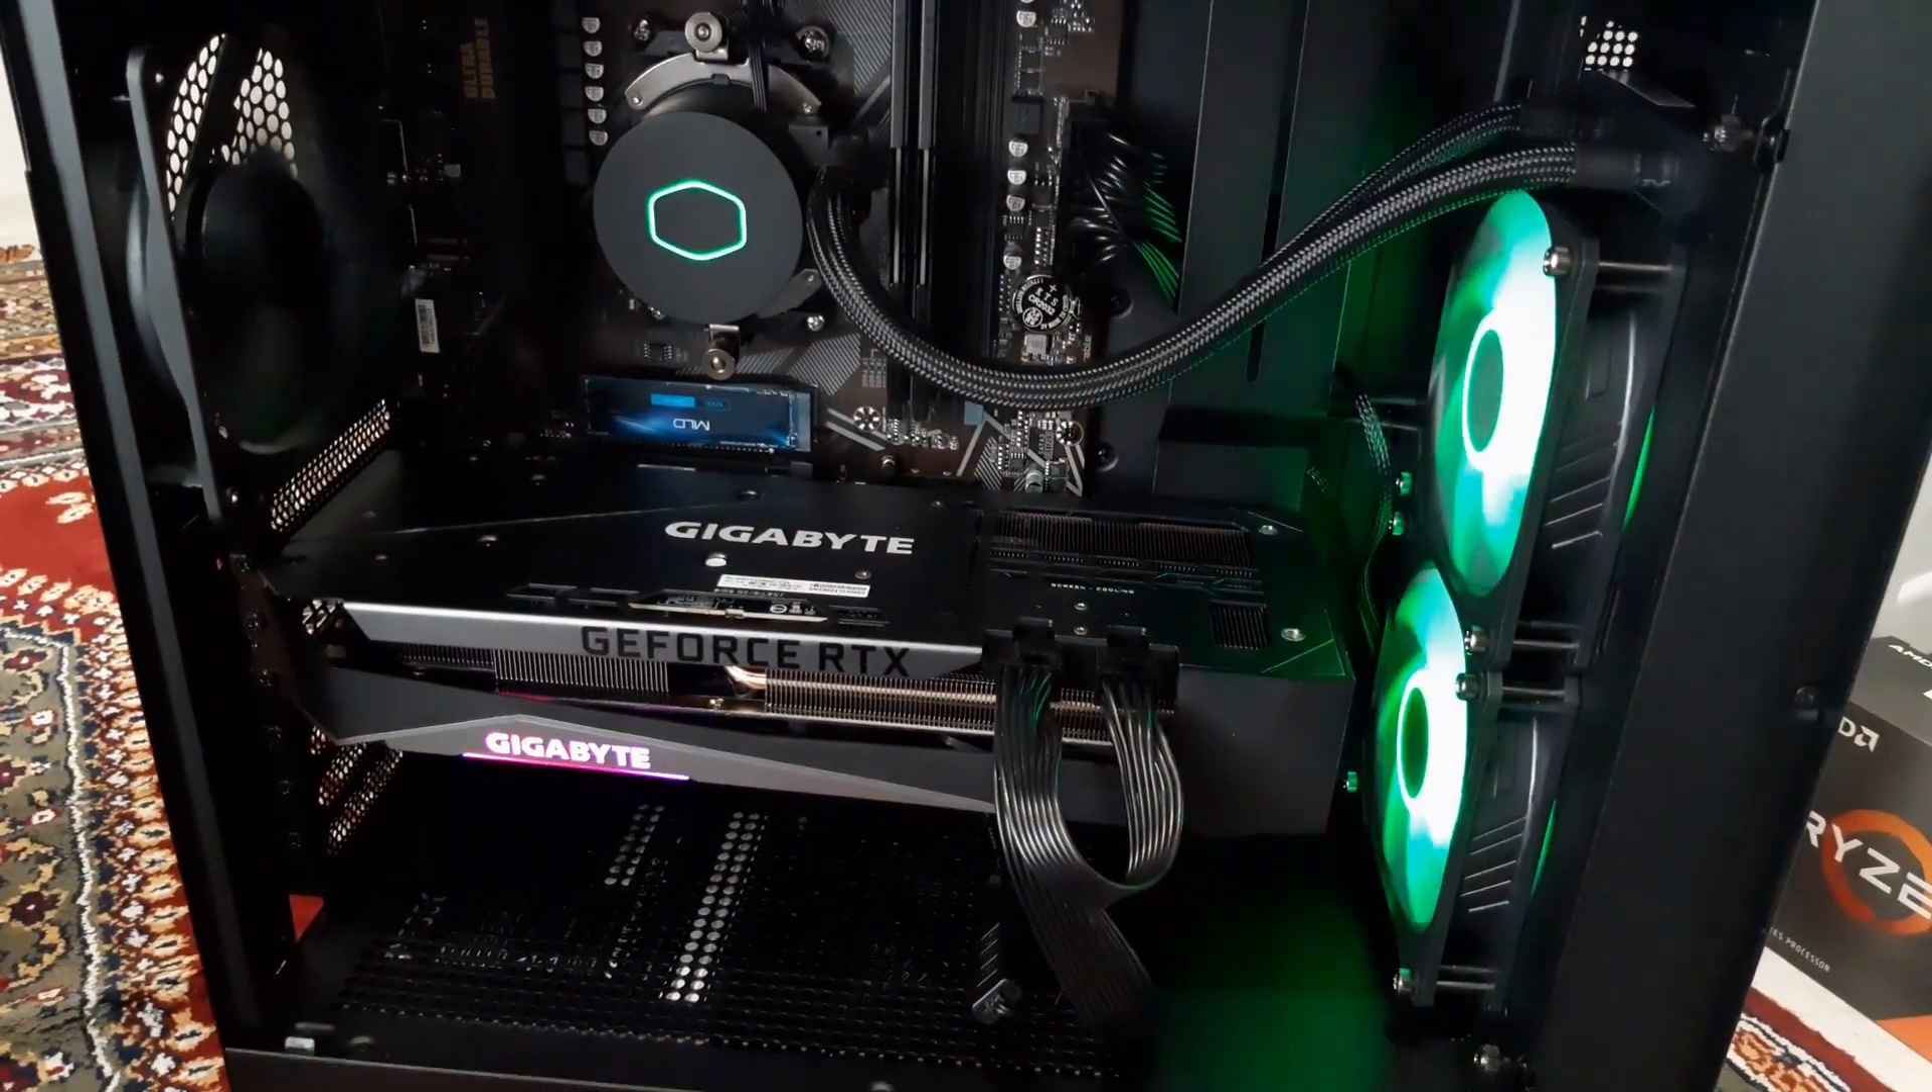Gördüğünüz gibi ekran kartını vesaire her şeyini taktım ve tuşuna basıp gücü verdik yani.